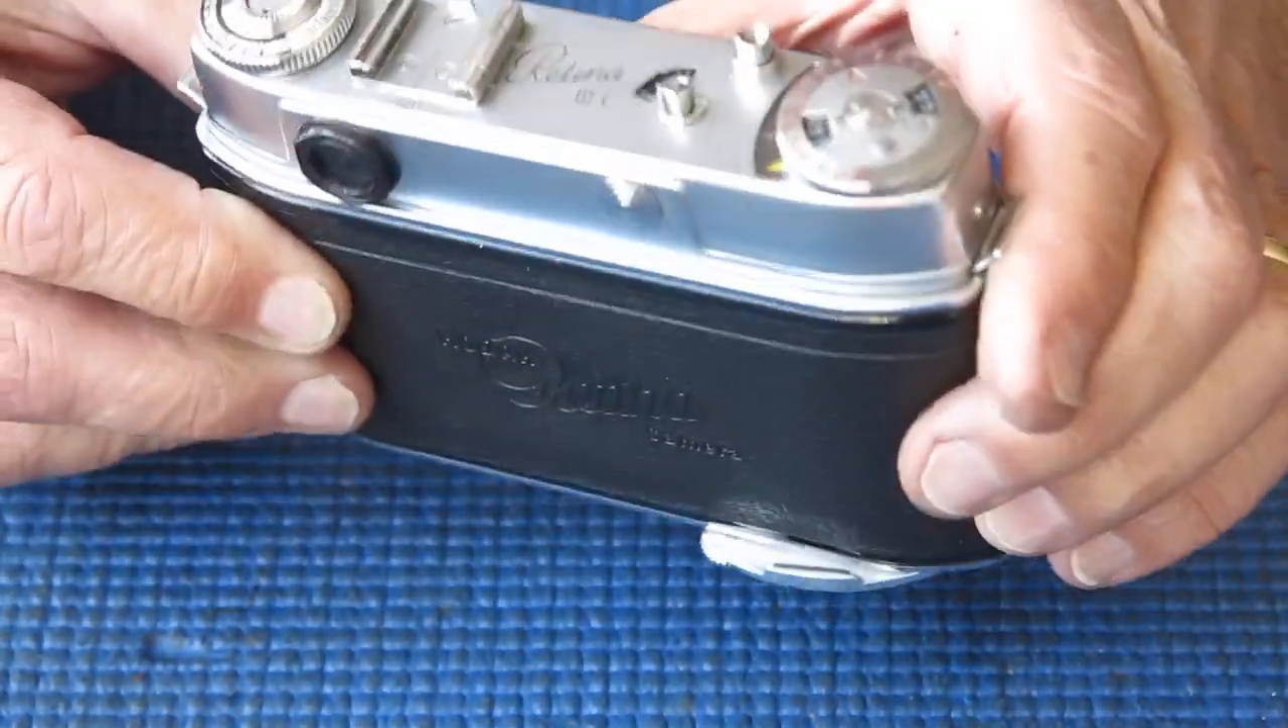As you can see the film advance lever is sticking out from the body.